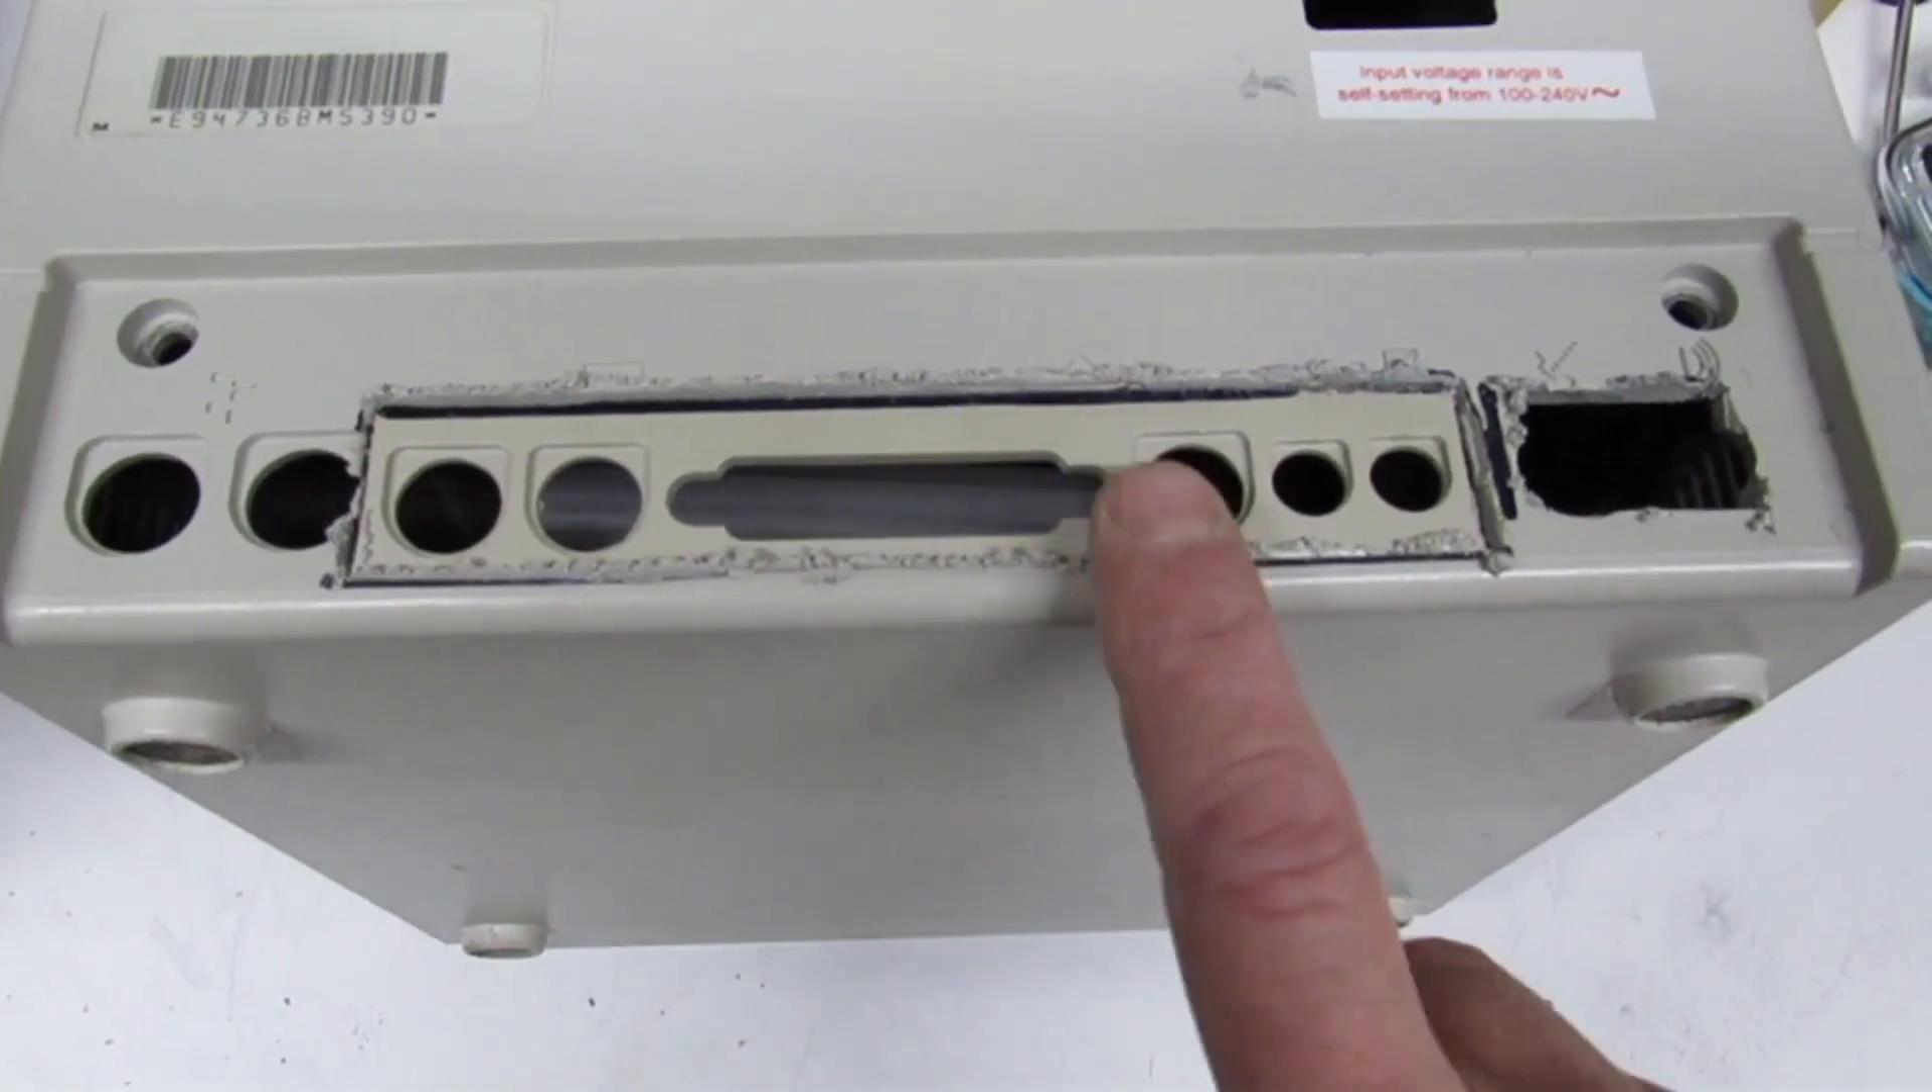Here I spliced in the 605 backplate to the SC -30 case.